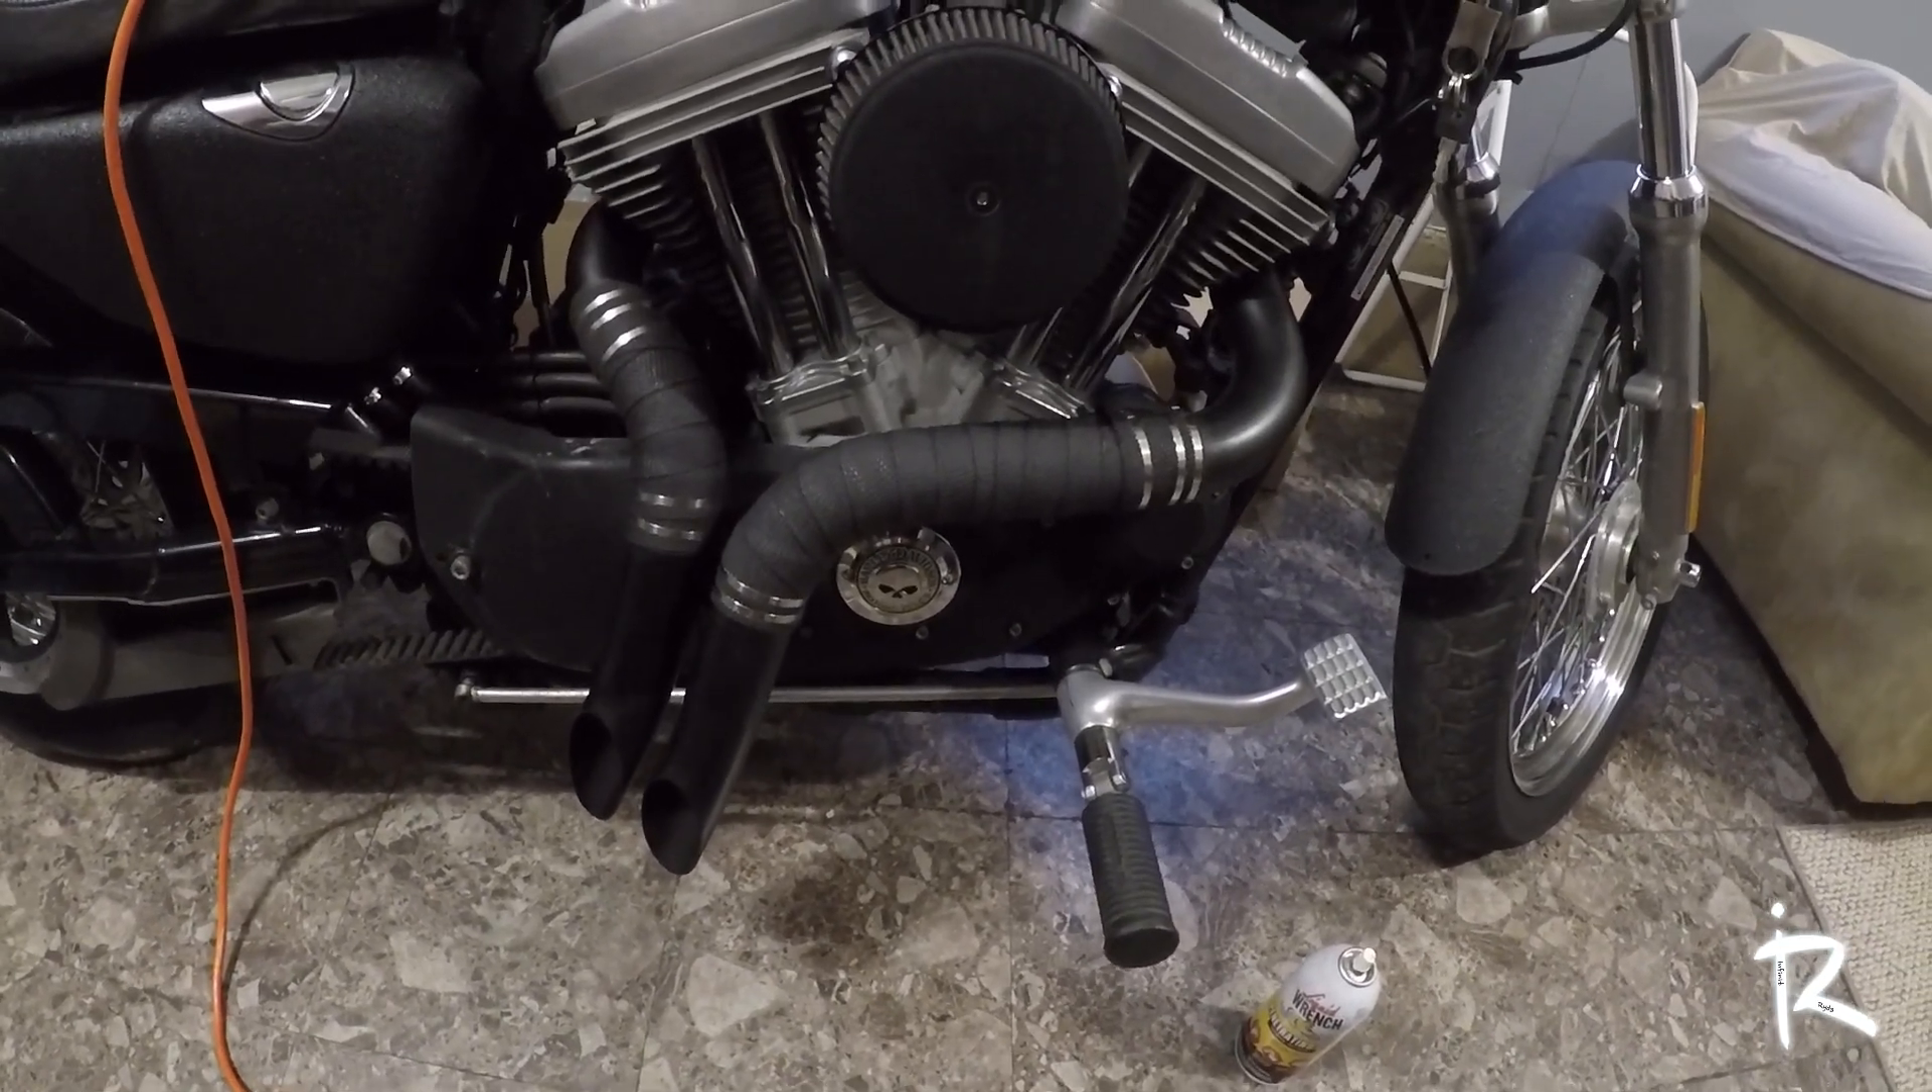Okay so I got the exhaust on.